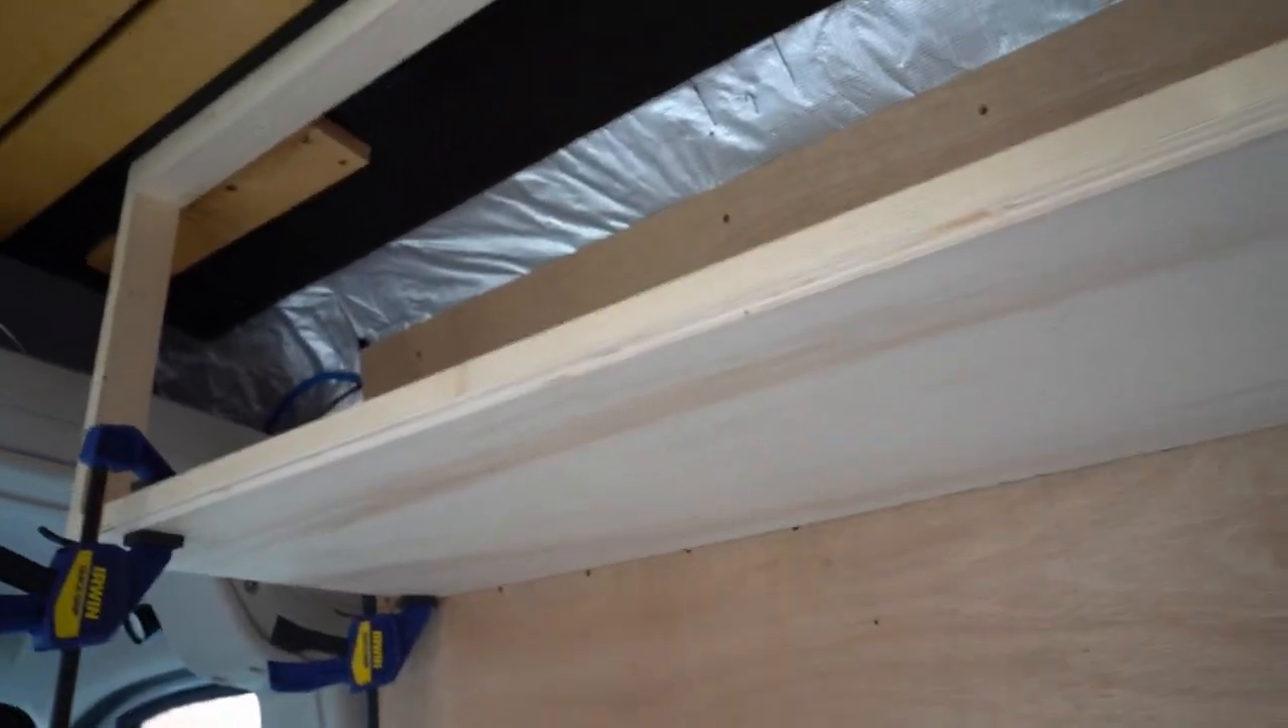You can now see the cupboard starting to take shape we're there with the ply underneath.